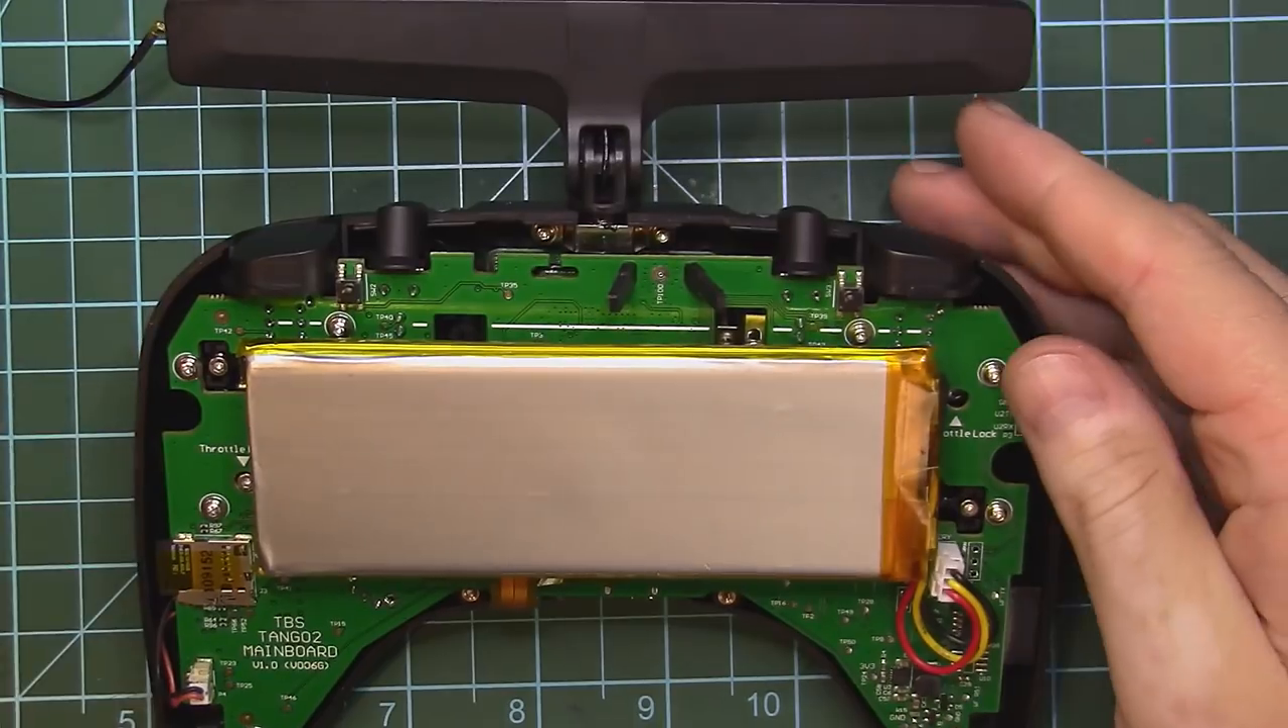Now the only thing remaining is closing the case.